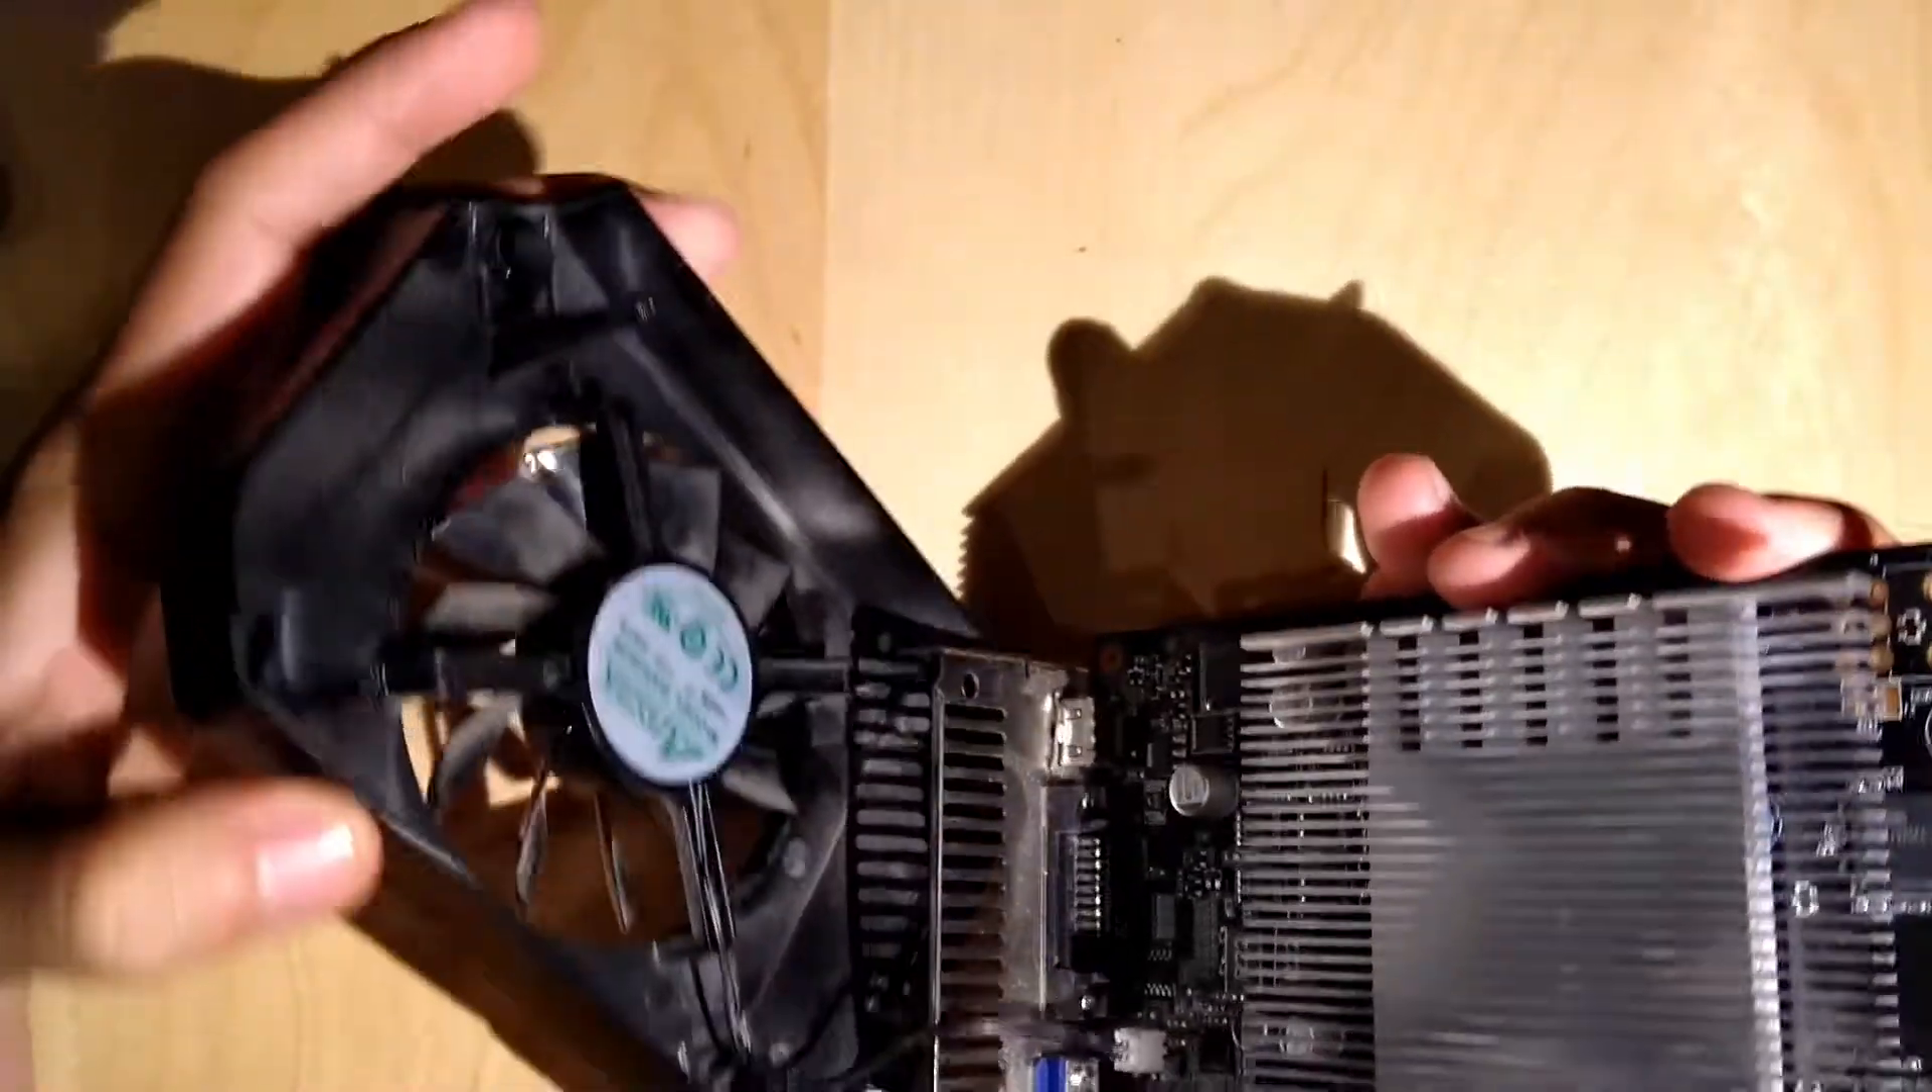So now the shroud is off.